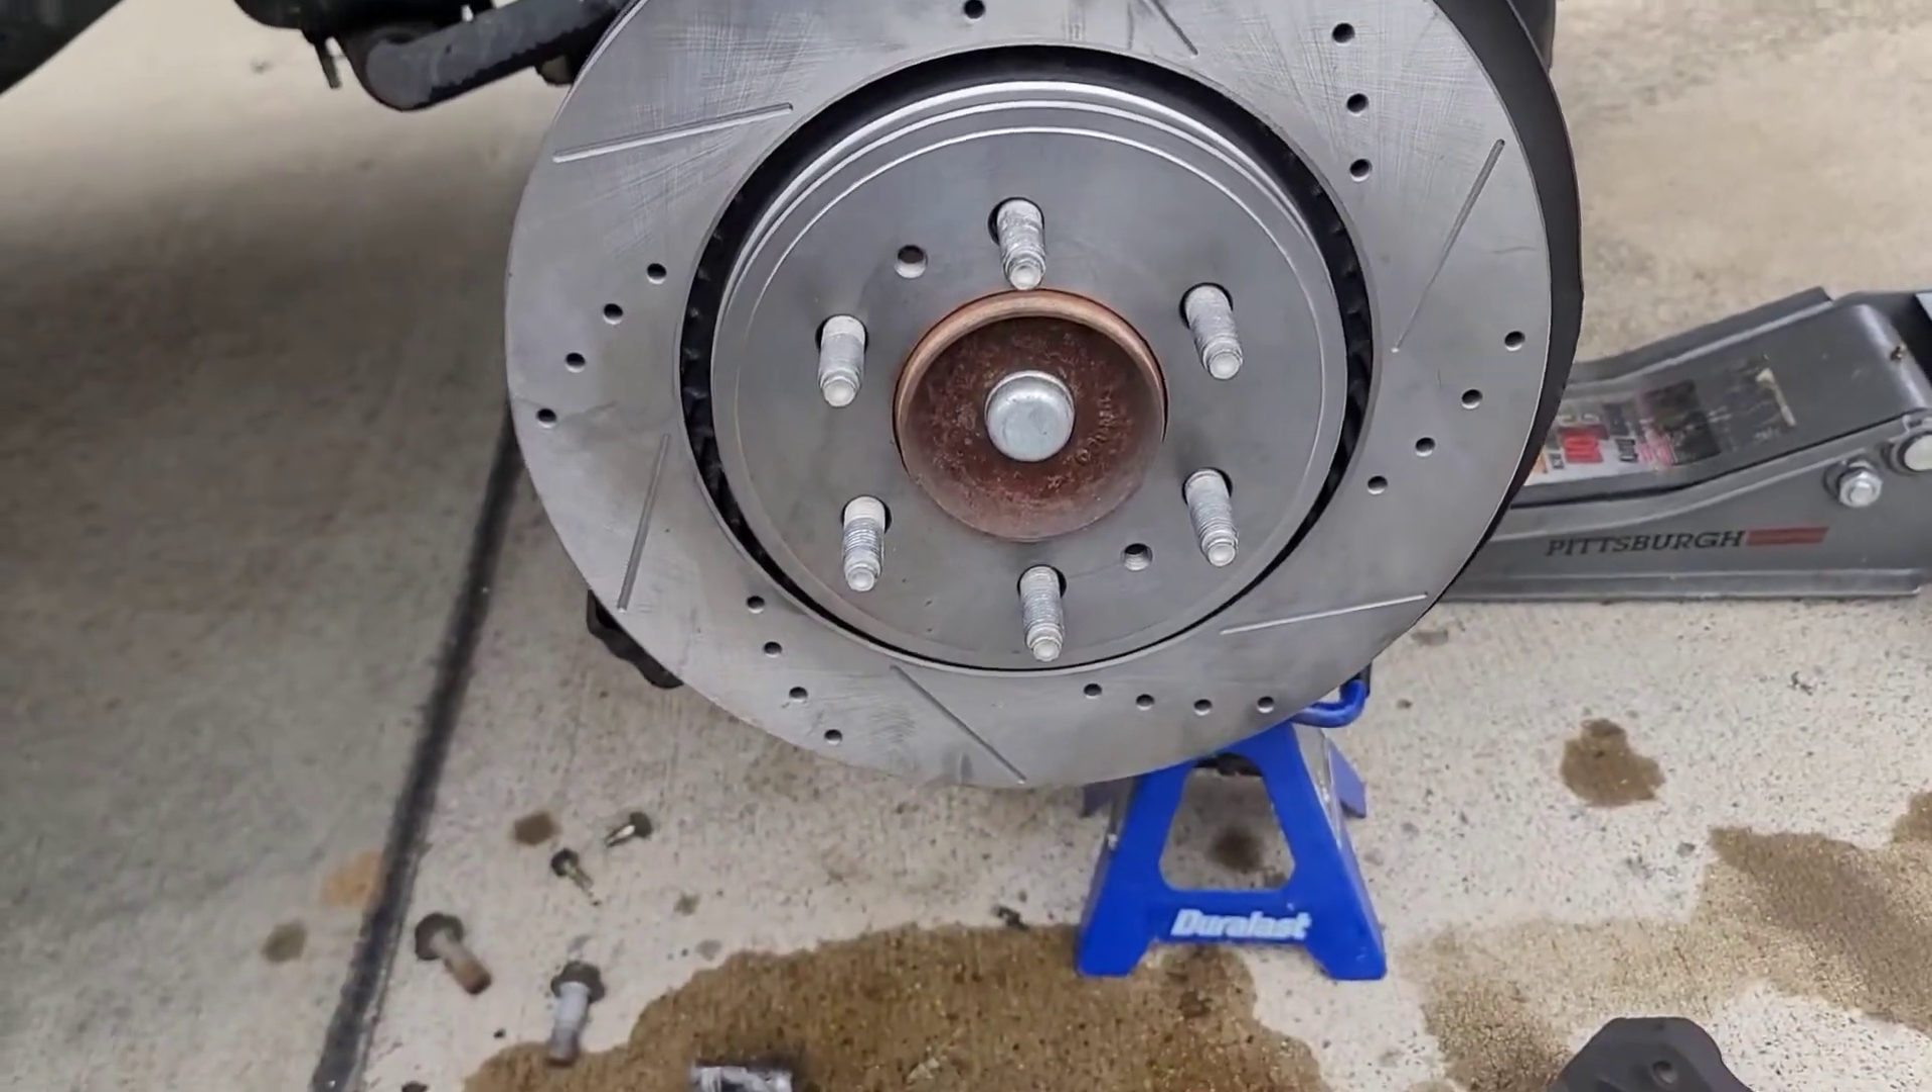Okay I got the new rotor put in place.